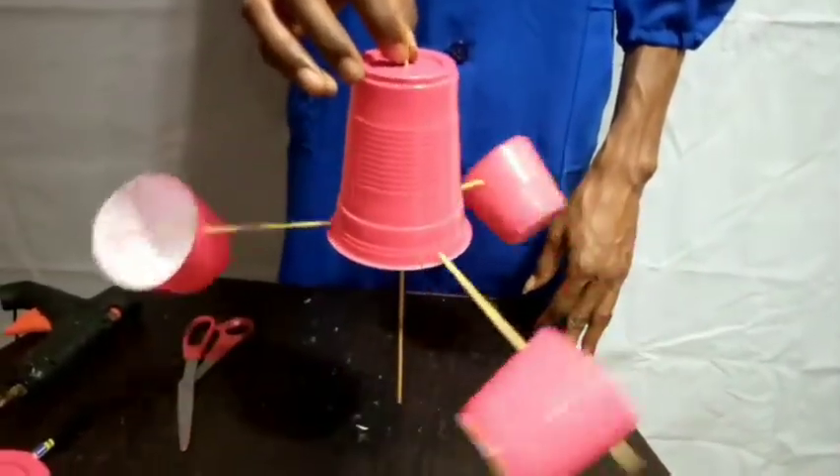All right guys, we can see right now, I've just fixed the three cups, oh my god, at the sides of the central cup.